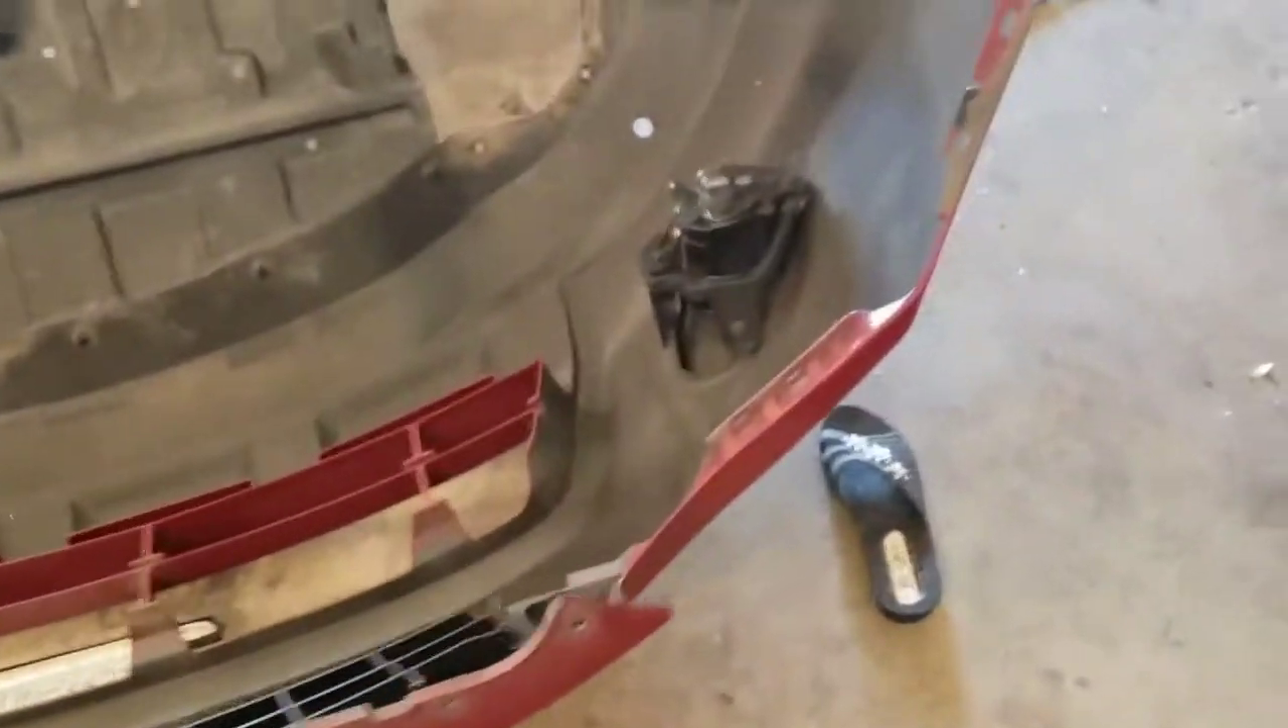As you can see the bumper is out.